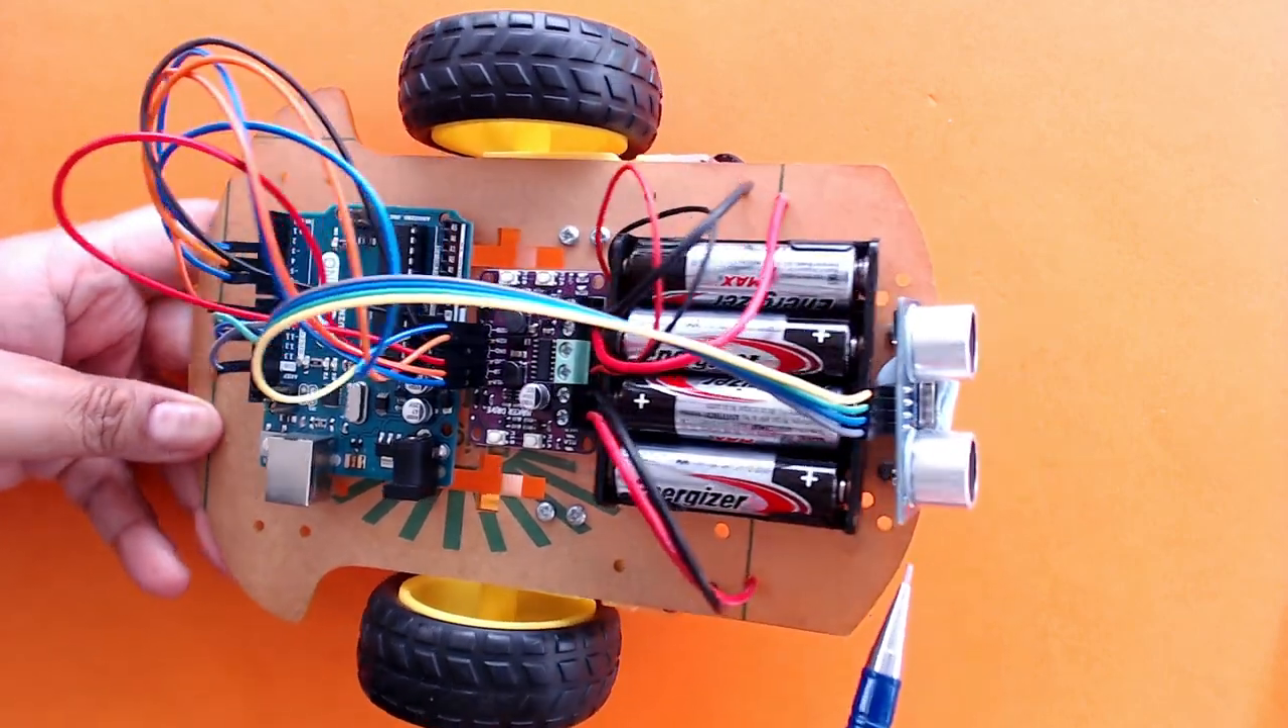So we have the ultrasonic sensor now connected to the arduino.